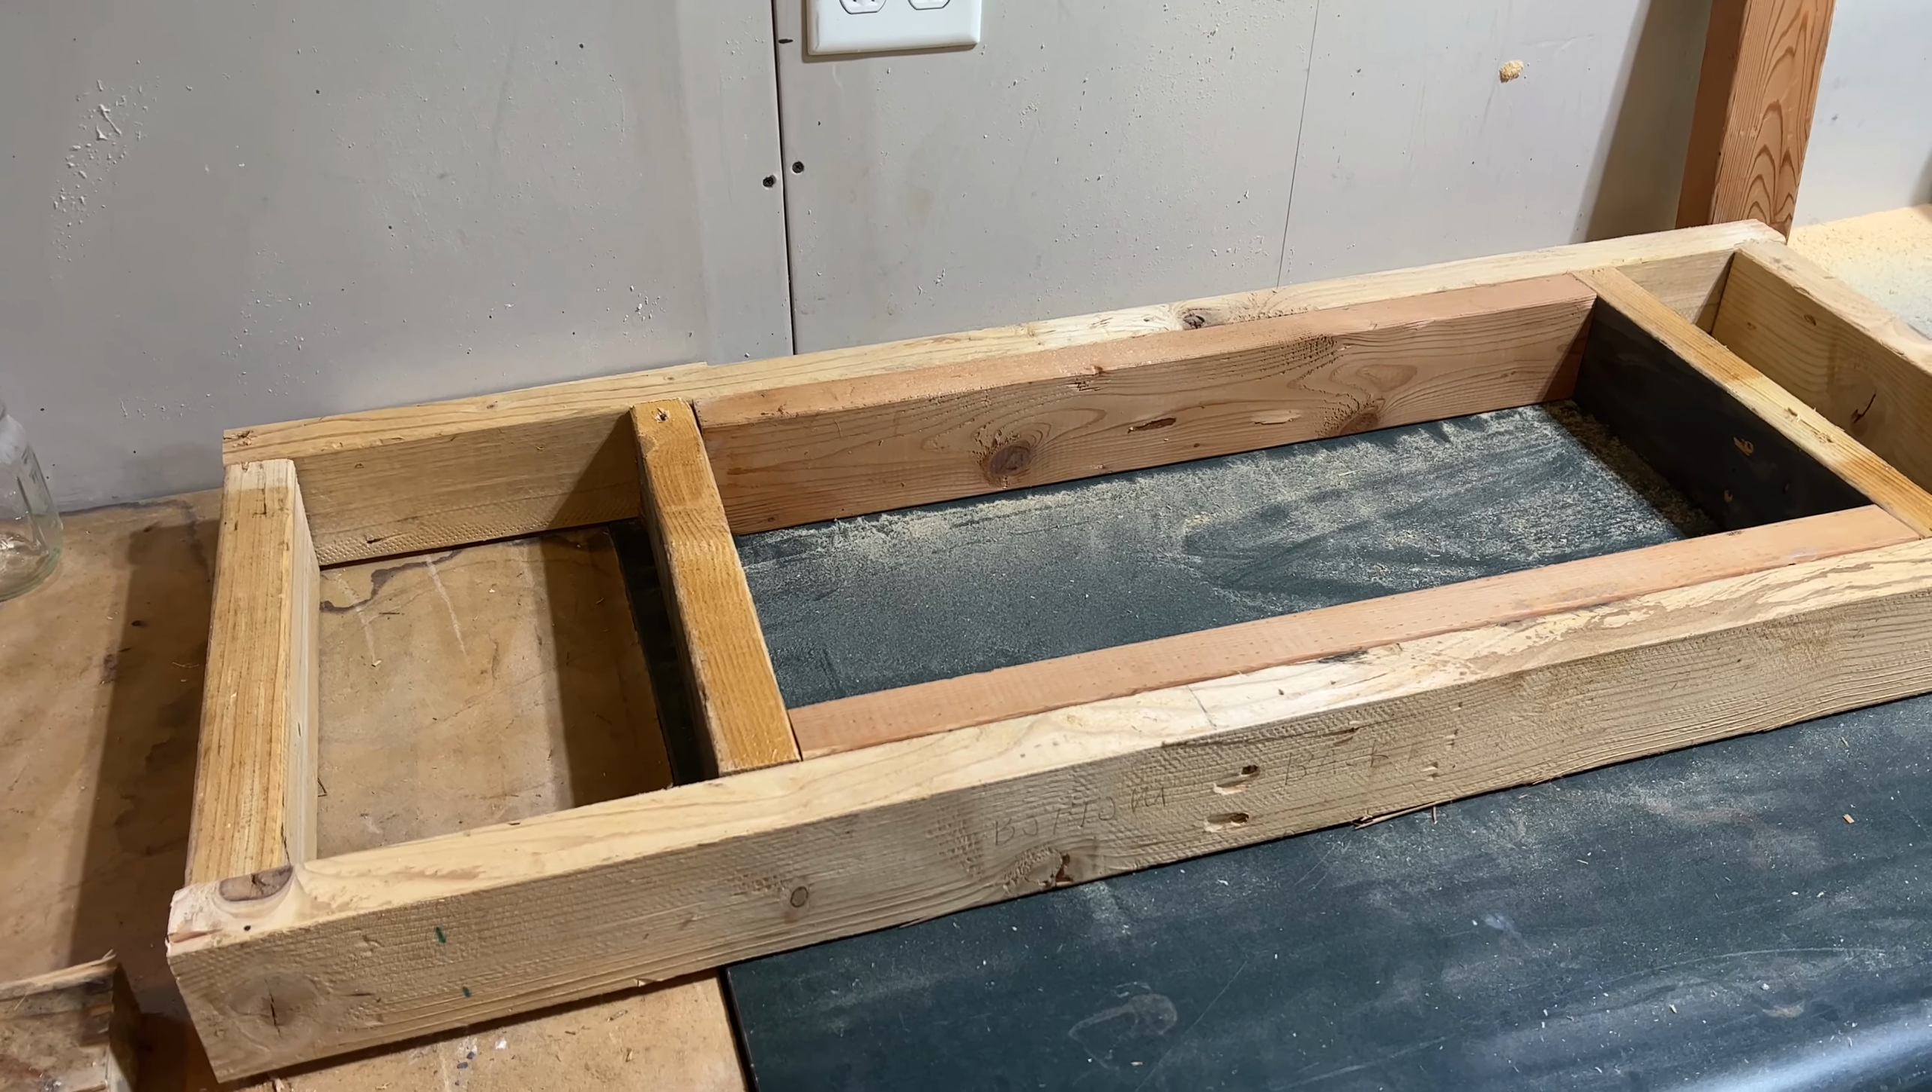All right, we got the bottom framing of the hood done.